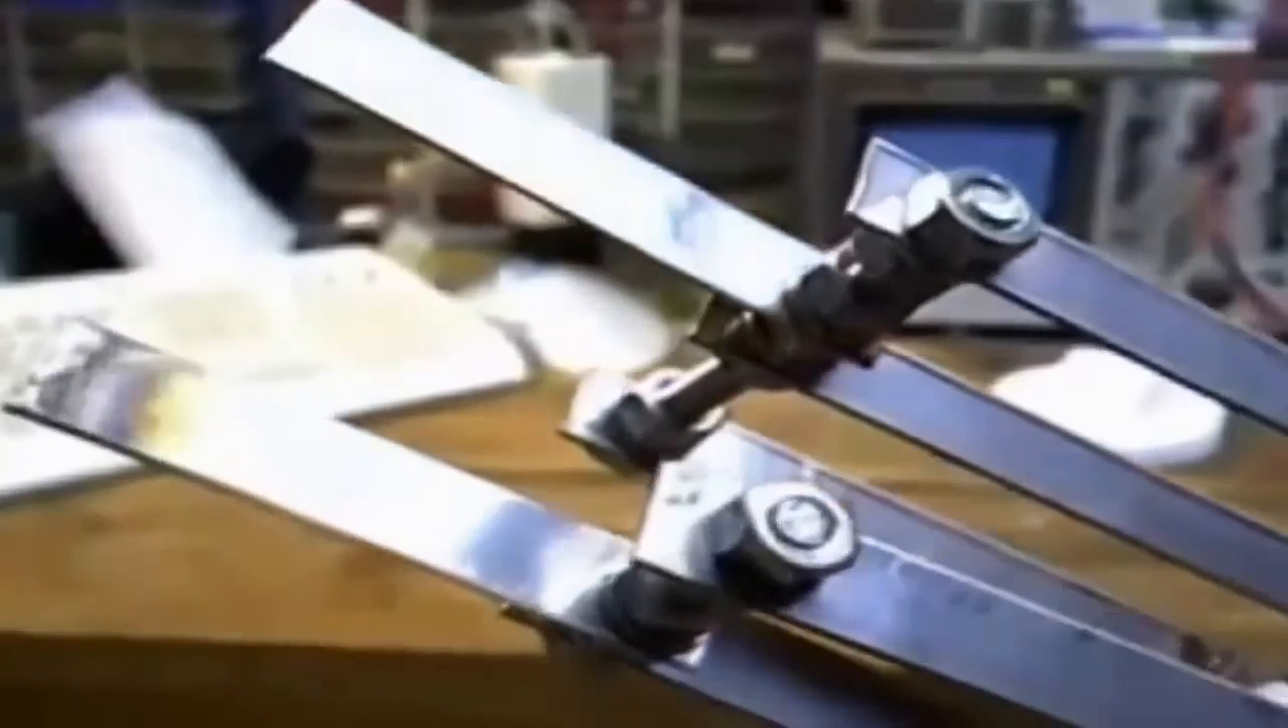Okay, I just want to show you the threaded rod assemblies and the nuts that I've assembled through the ends of the electrode extender bars.